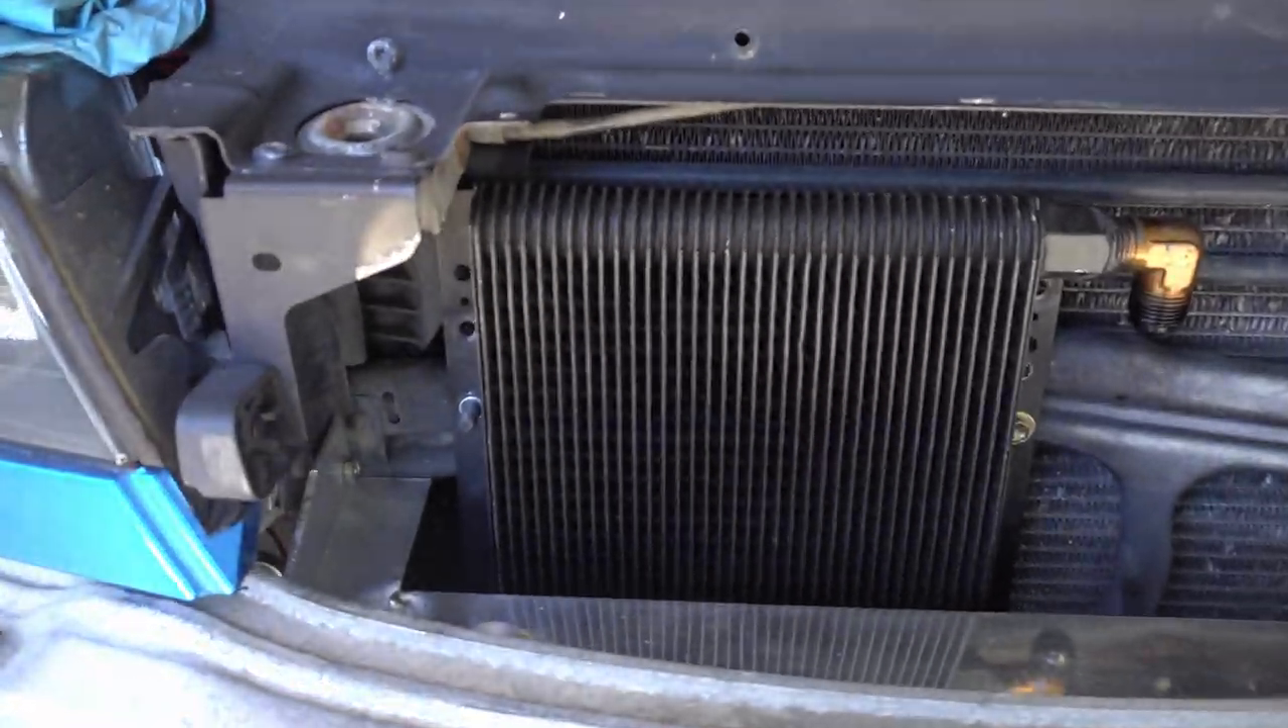So I got the oil cooler bolted up. It's pretty much where it's going to sit.